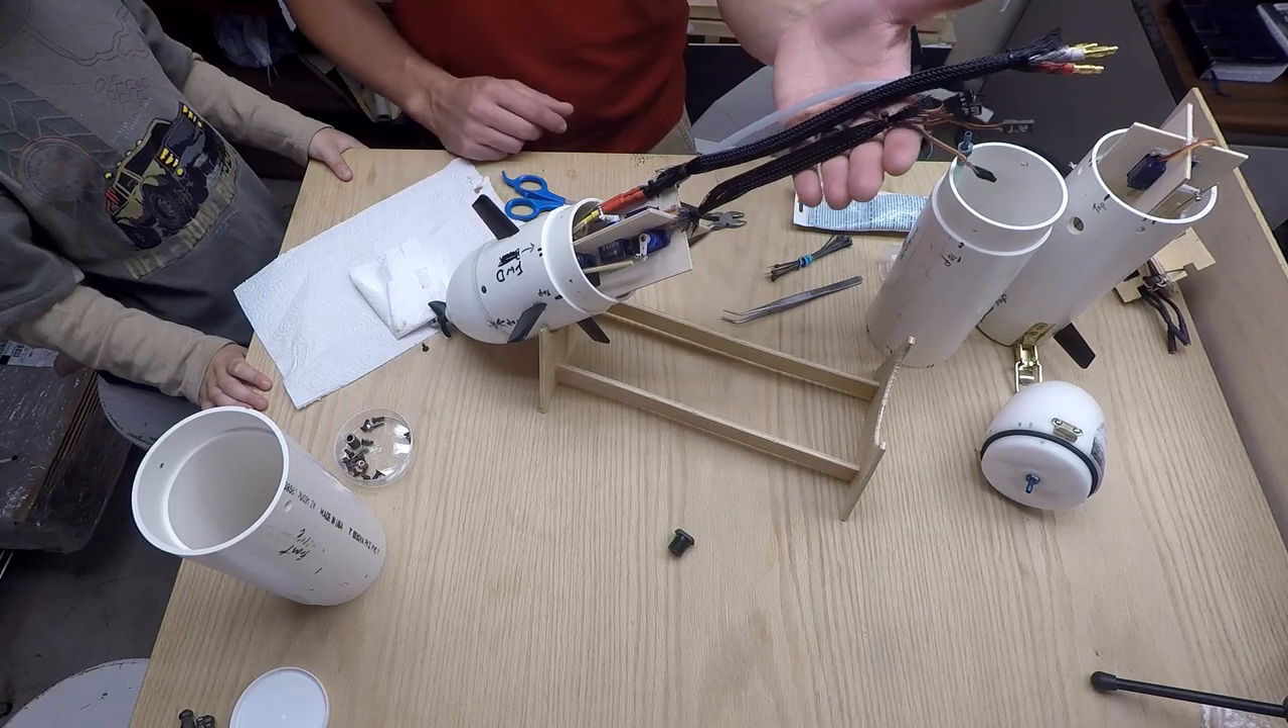Here I put servo wires through some sheathing as well as the three motor wires just to keep everything nice and compact and clean.